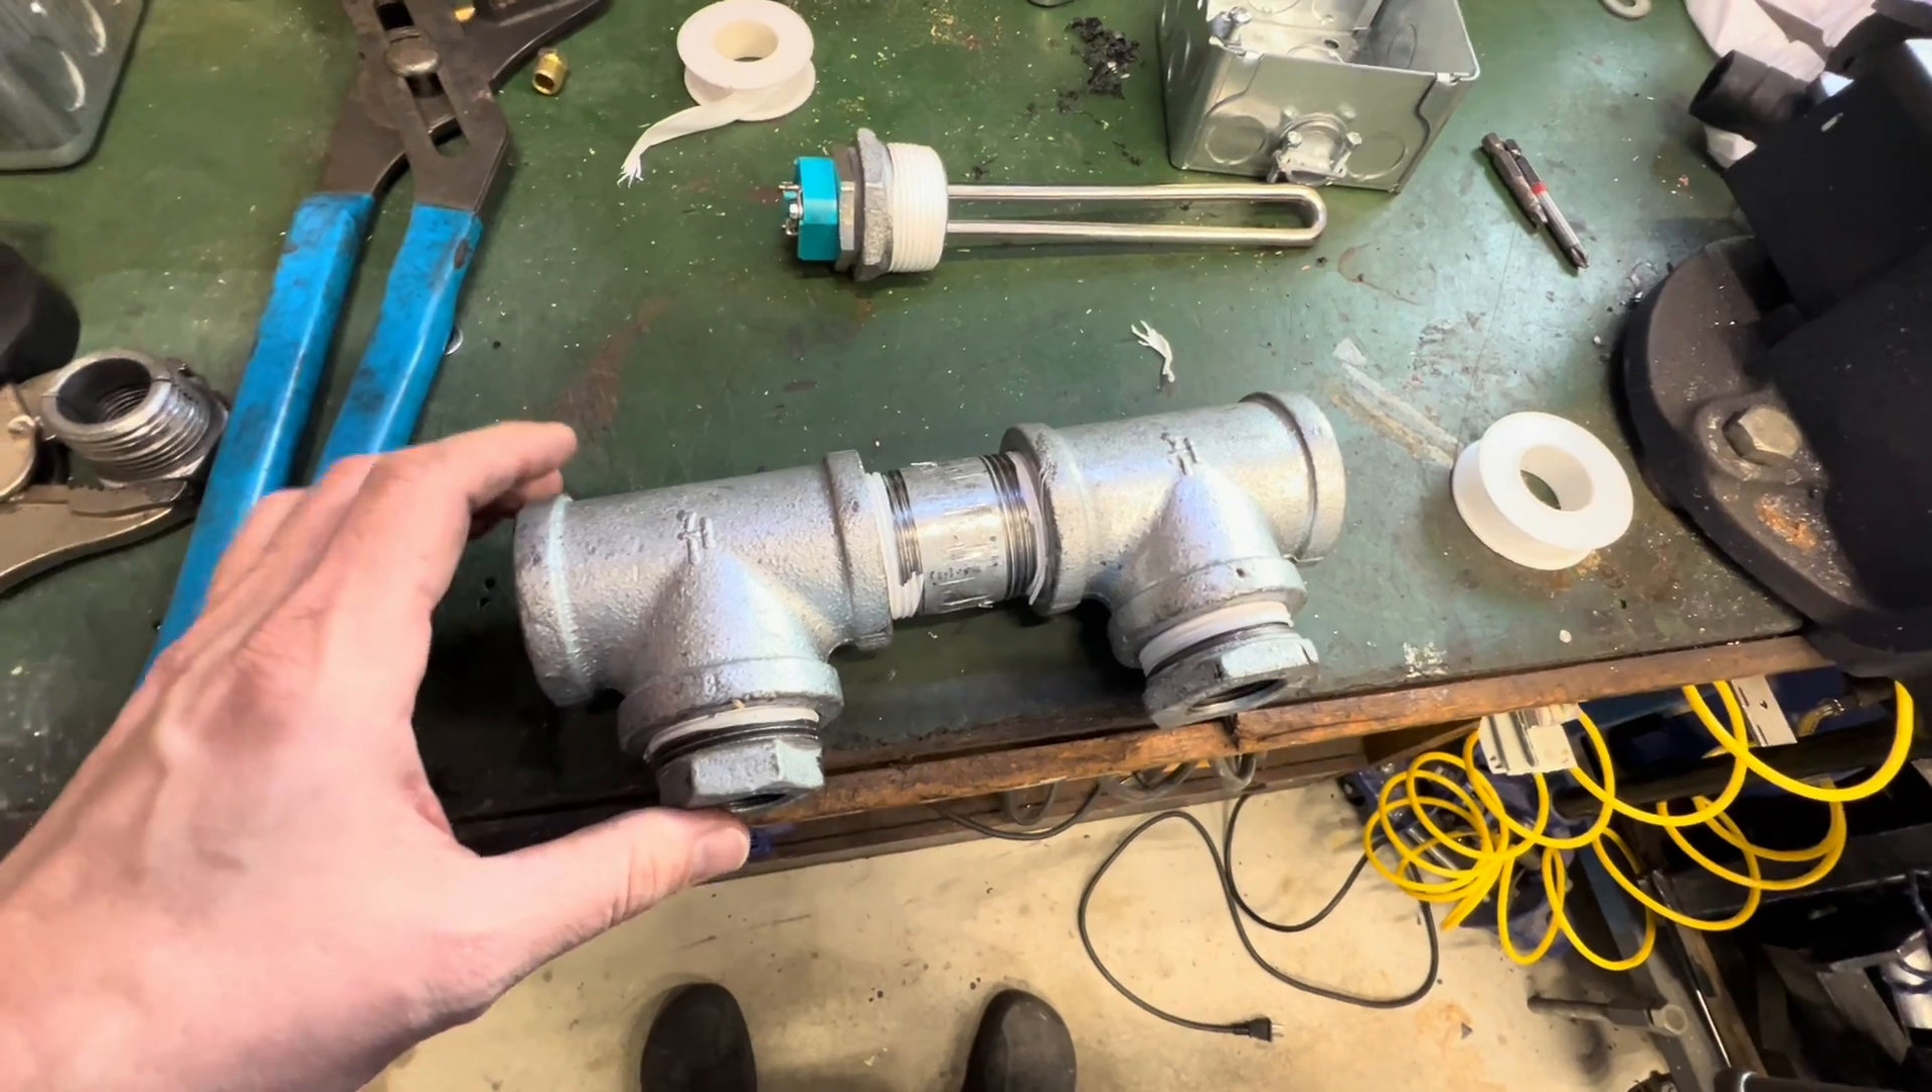Okay, so we have the basic body of the inline water heater assembled.